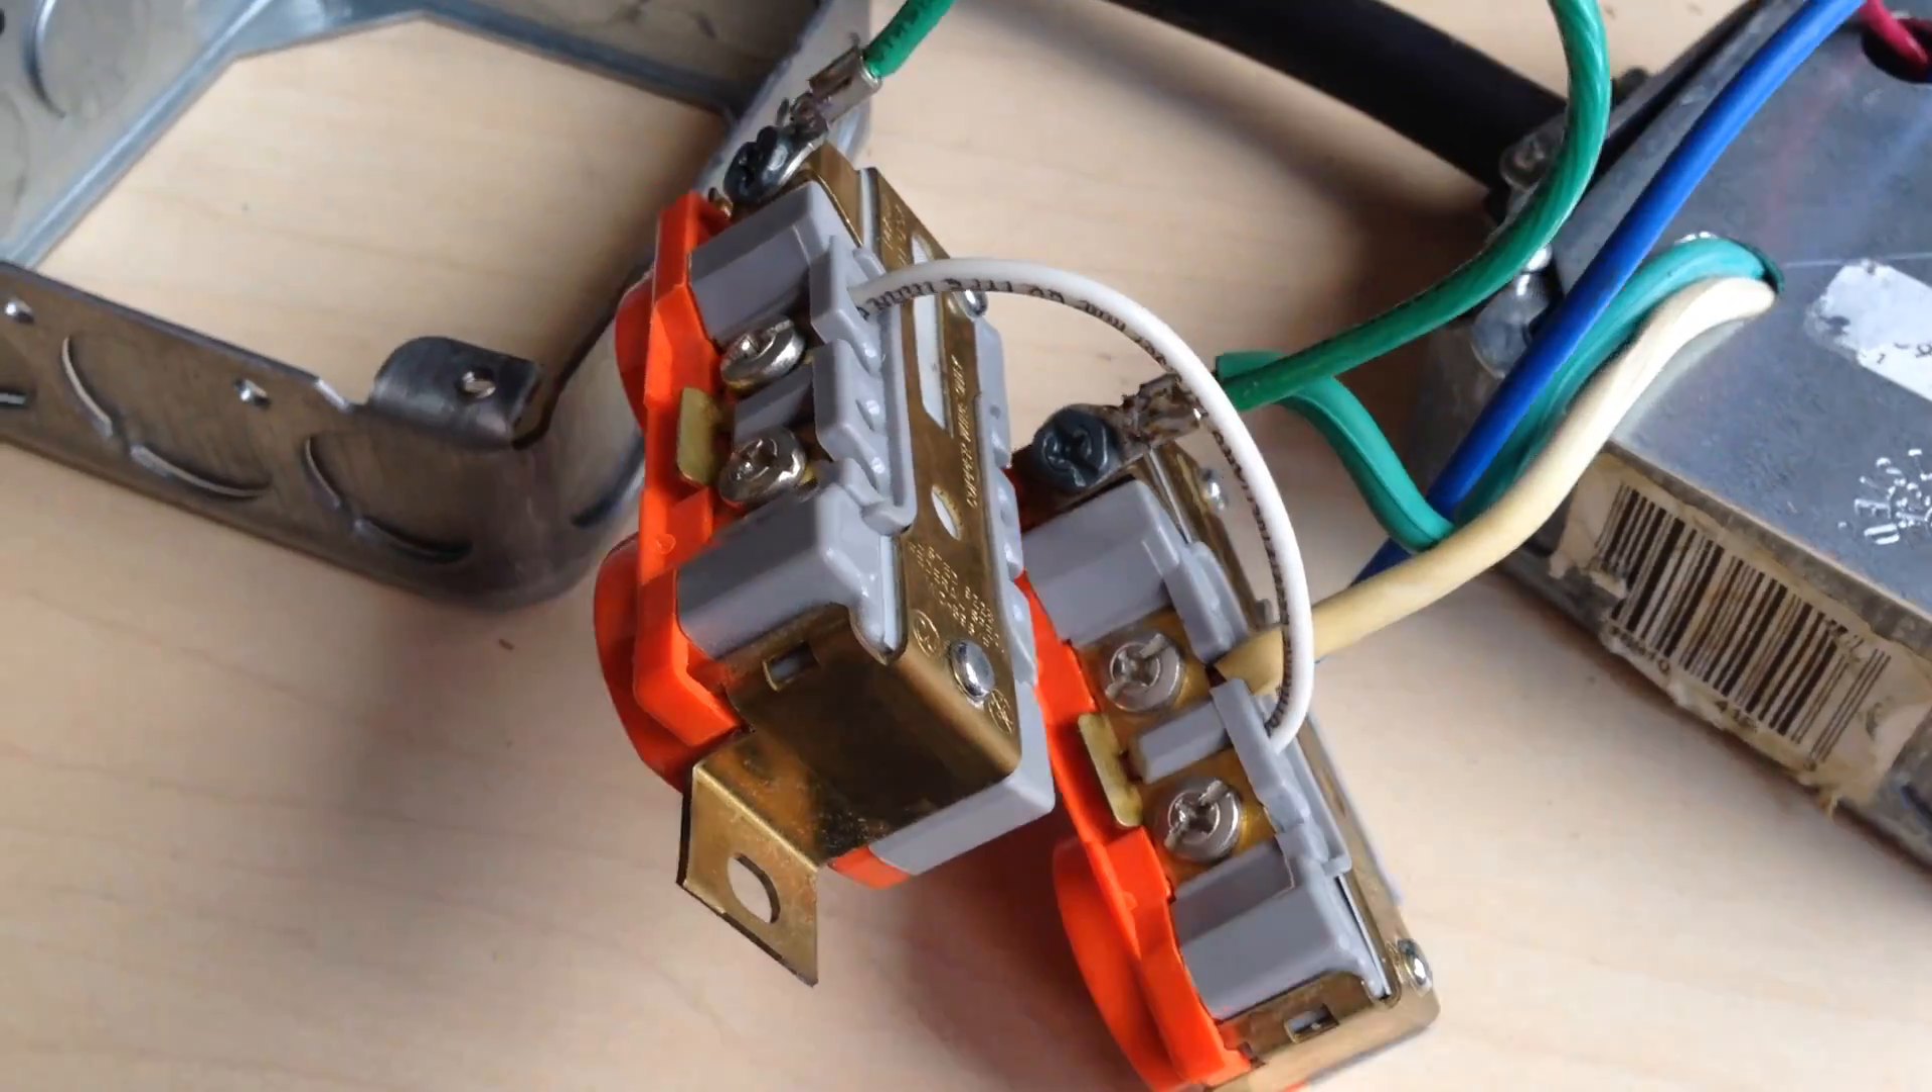Alright, so I've got the neutrals and grounds hooked up.